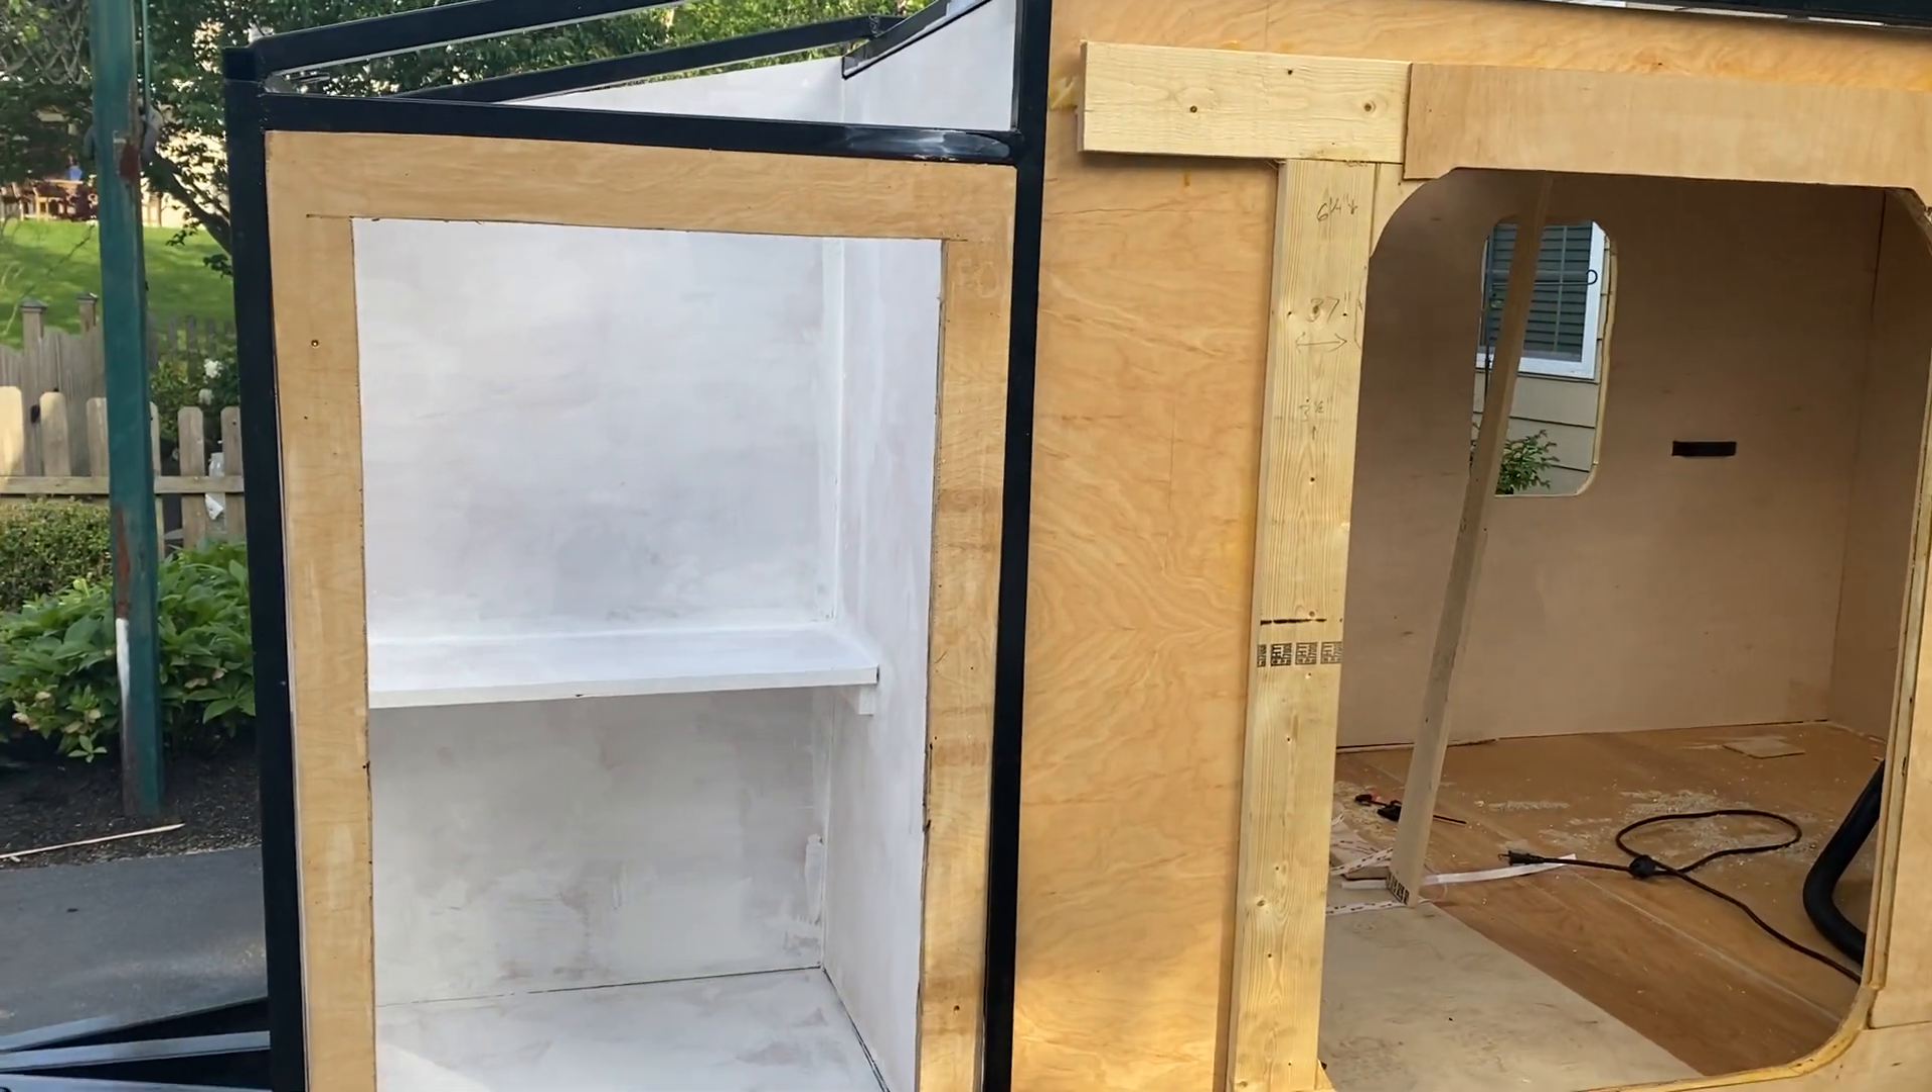Um put up a shelf in the electrical closet.